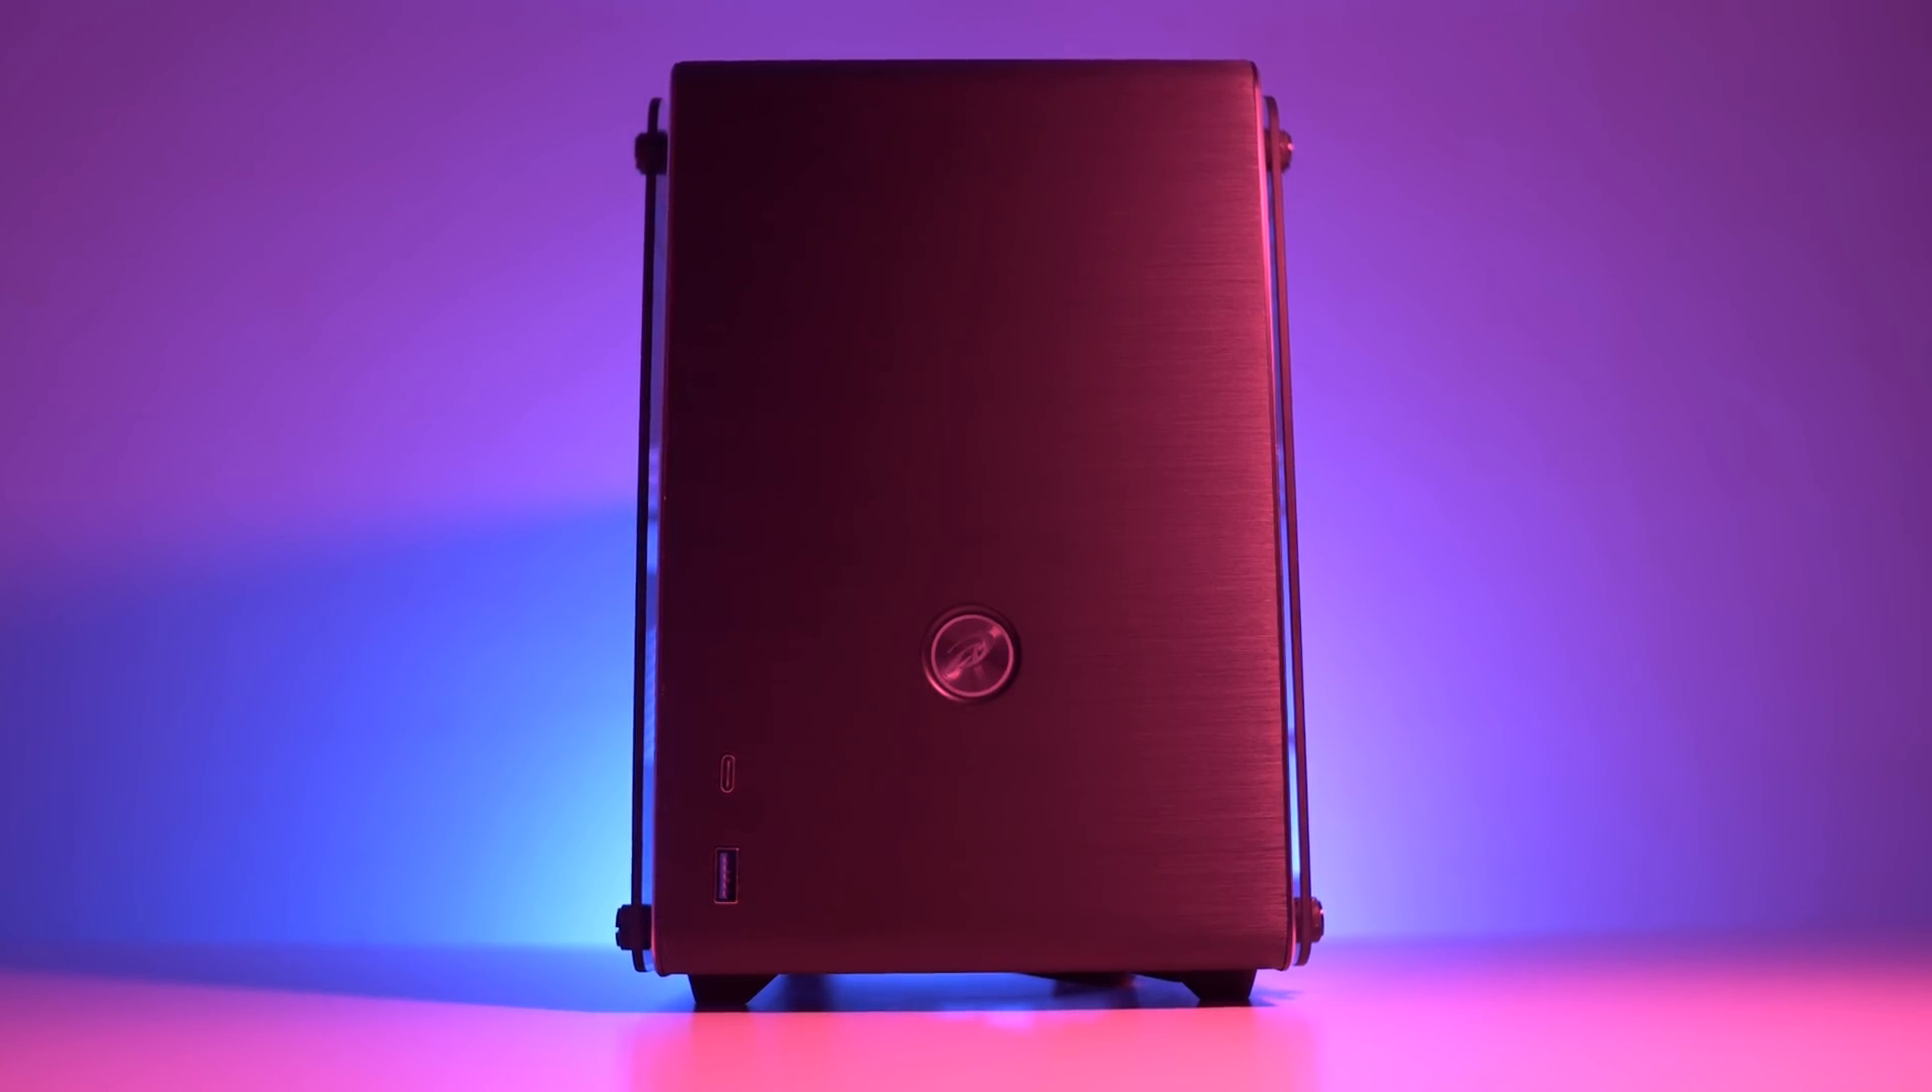And, if I'm honest, I would have preferred the glass panels not to protrude. As it would have looked cleaner if they sat flat against the case.